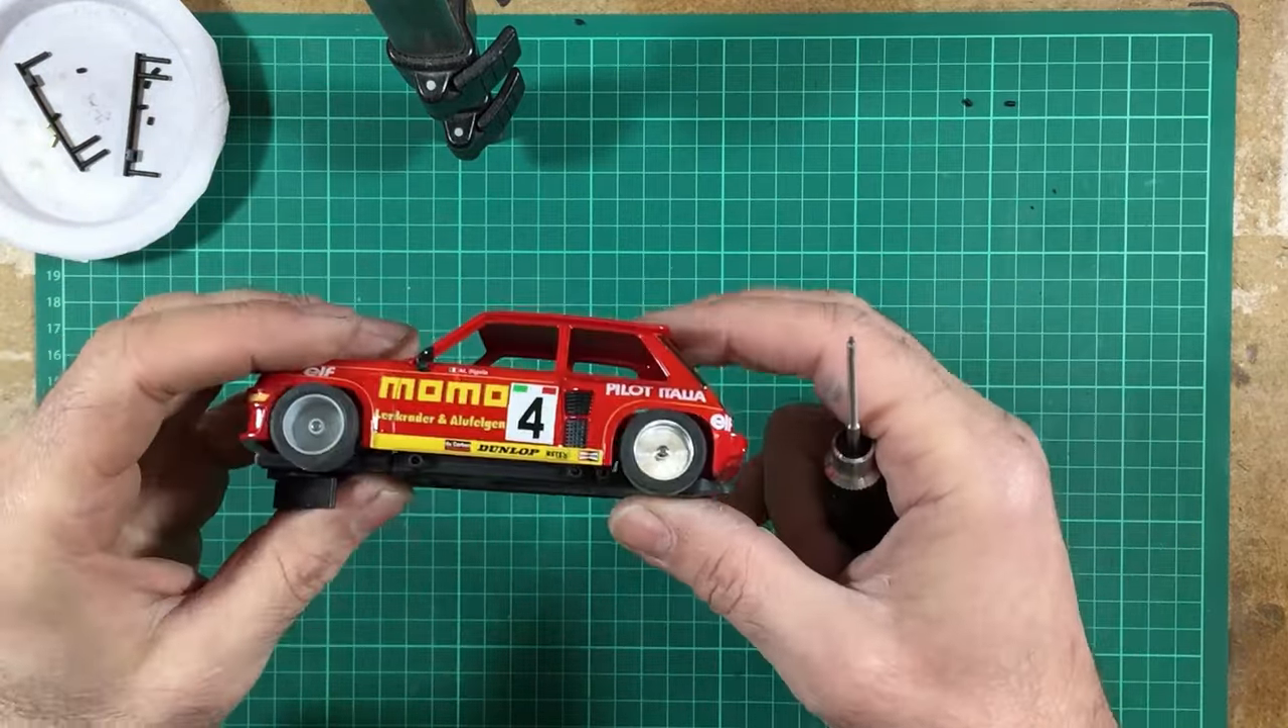Now we've got the wheelbase pretty well exact and we've cut the chassis down to fit inside the body.